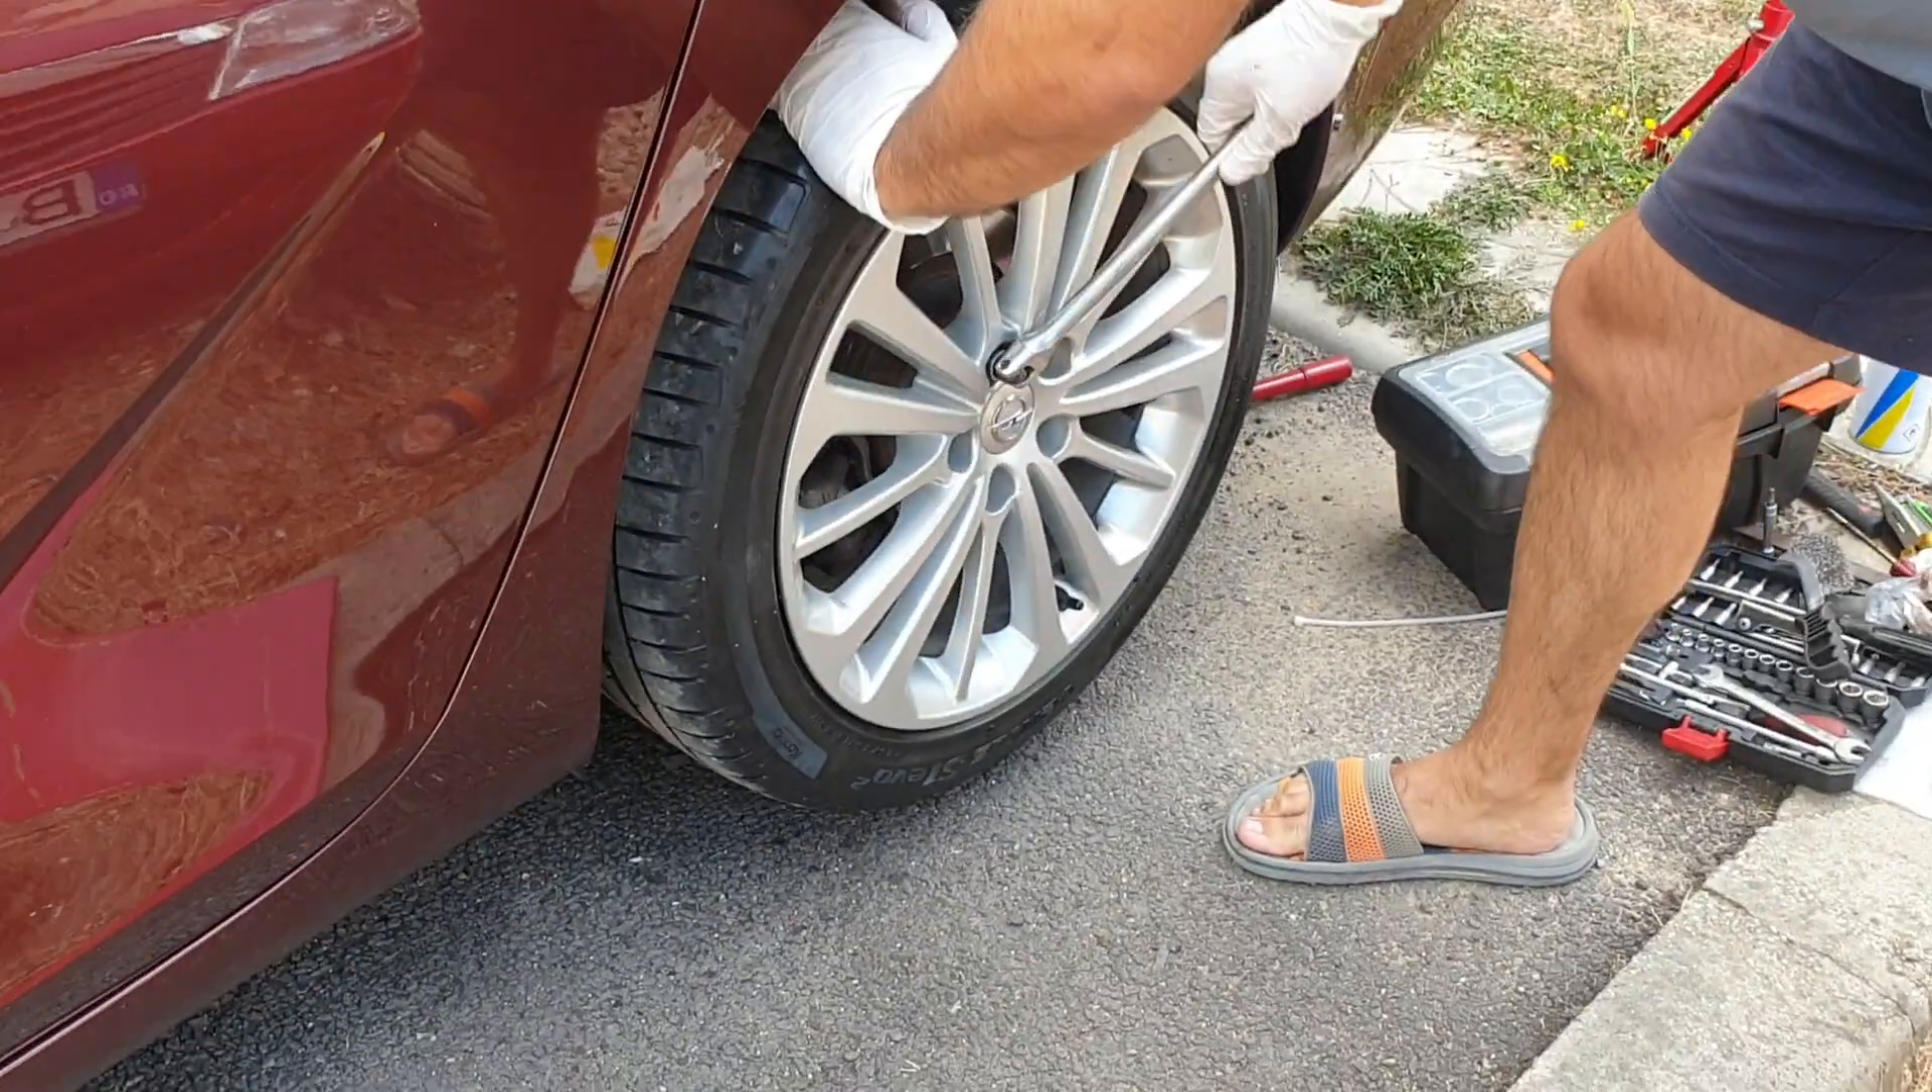Put the wheel back on and we're done on the left side.